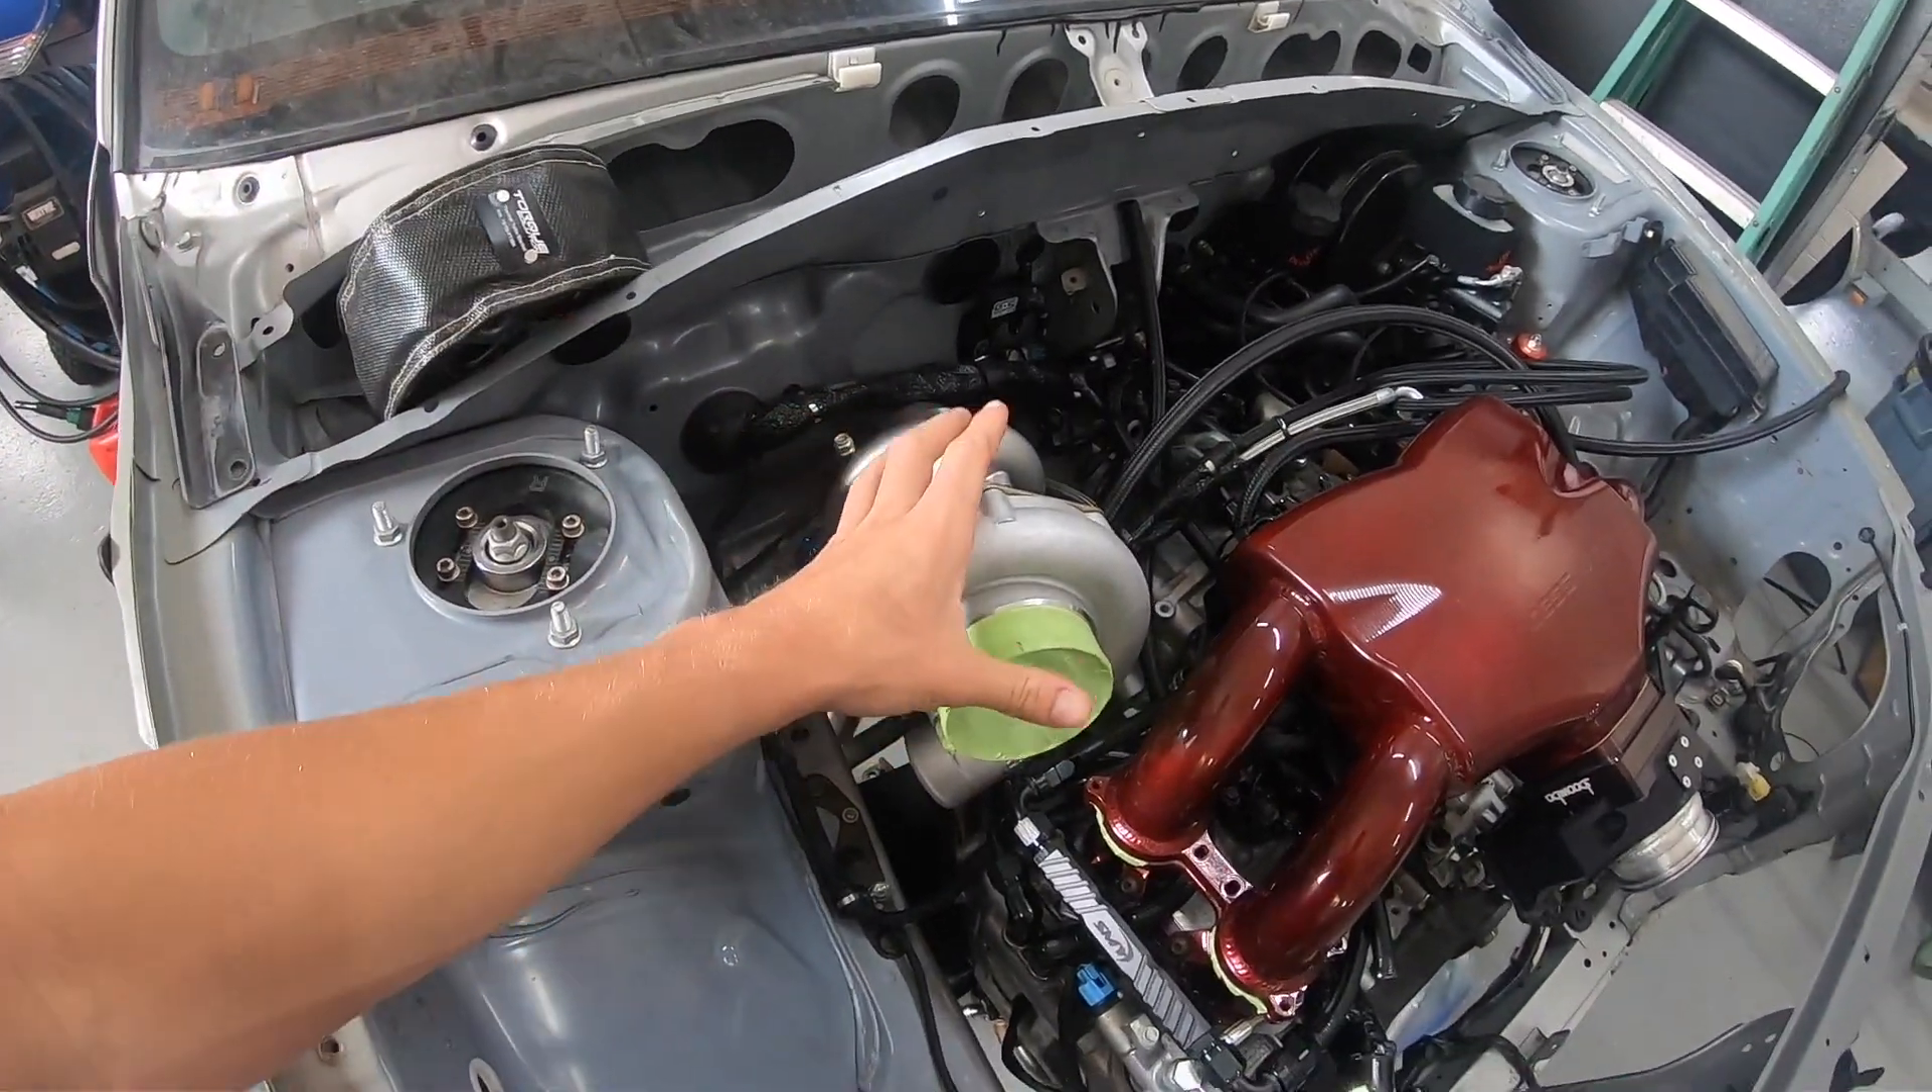We have a nice little turbo blanket from torque solutions haven't yet put that on.